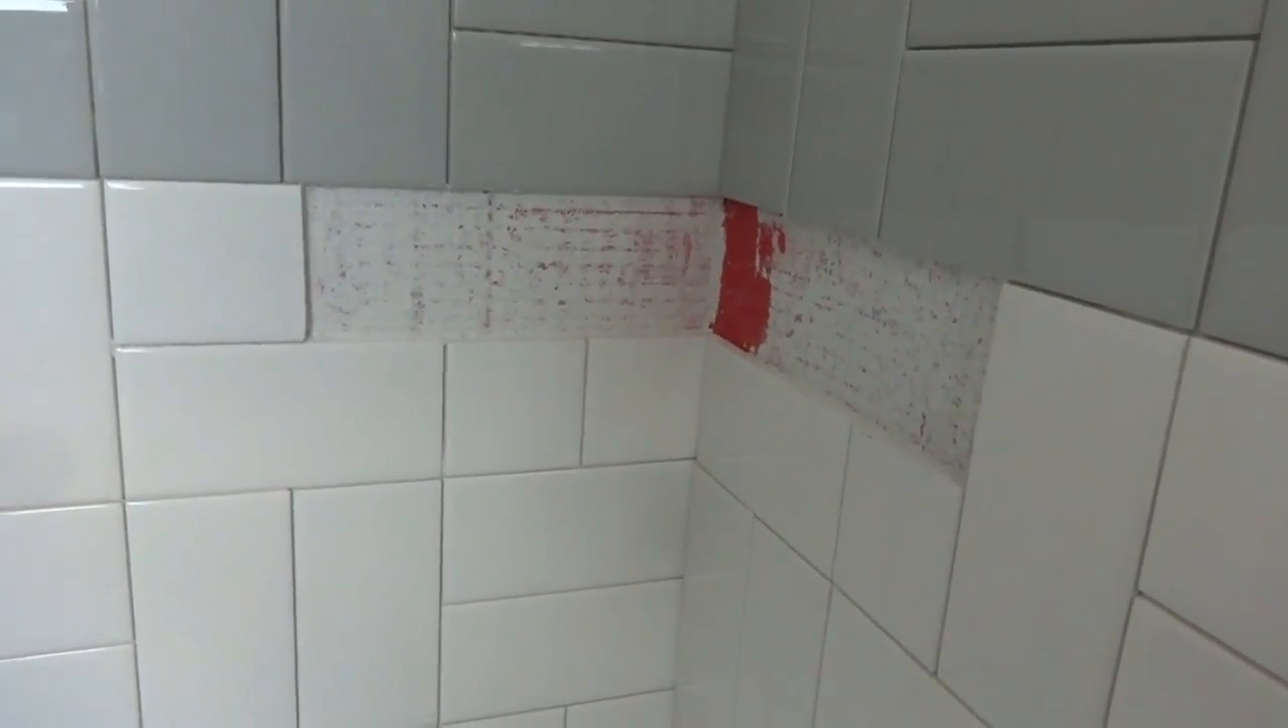Now the last thing we have to do in the shower is put in that corner.